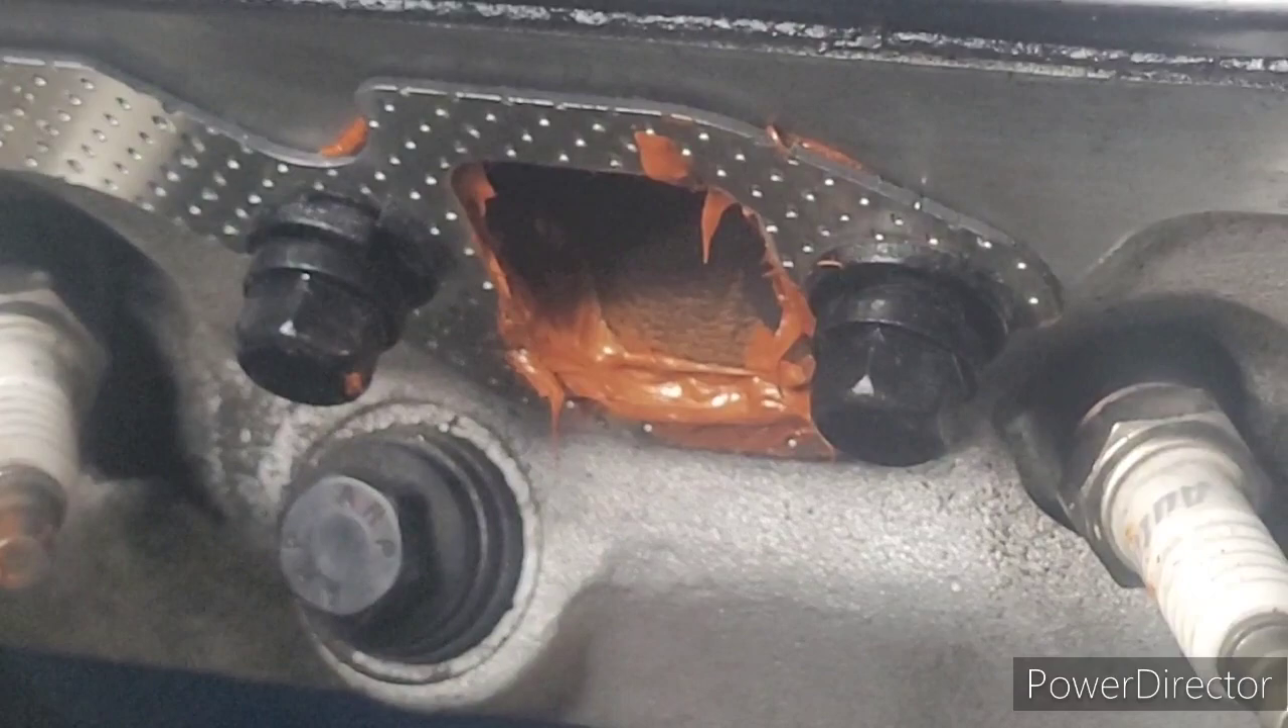Here's our first gasket in place.